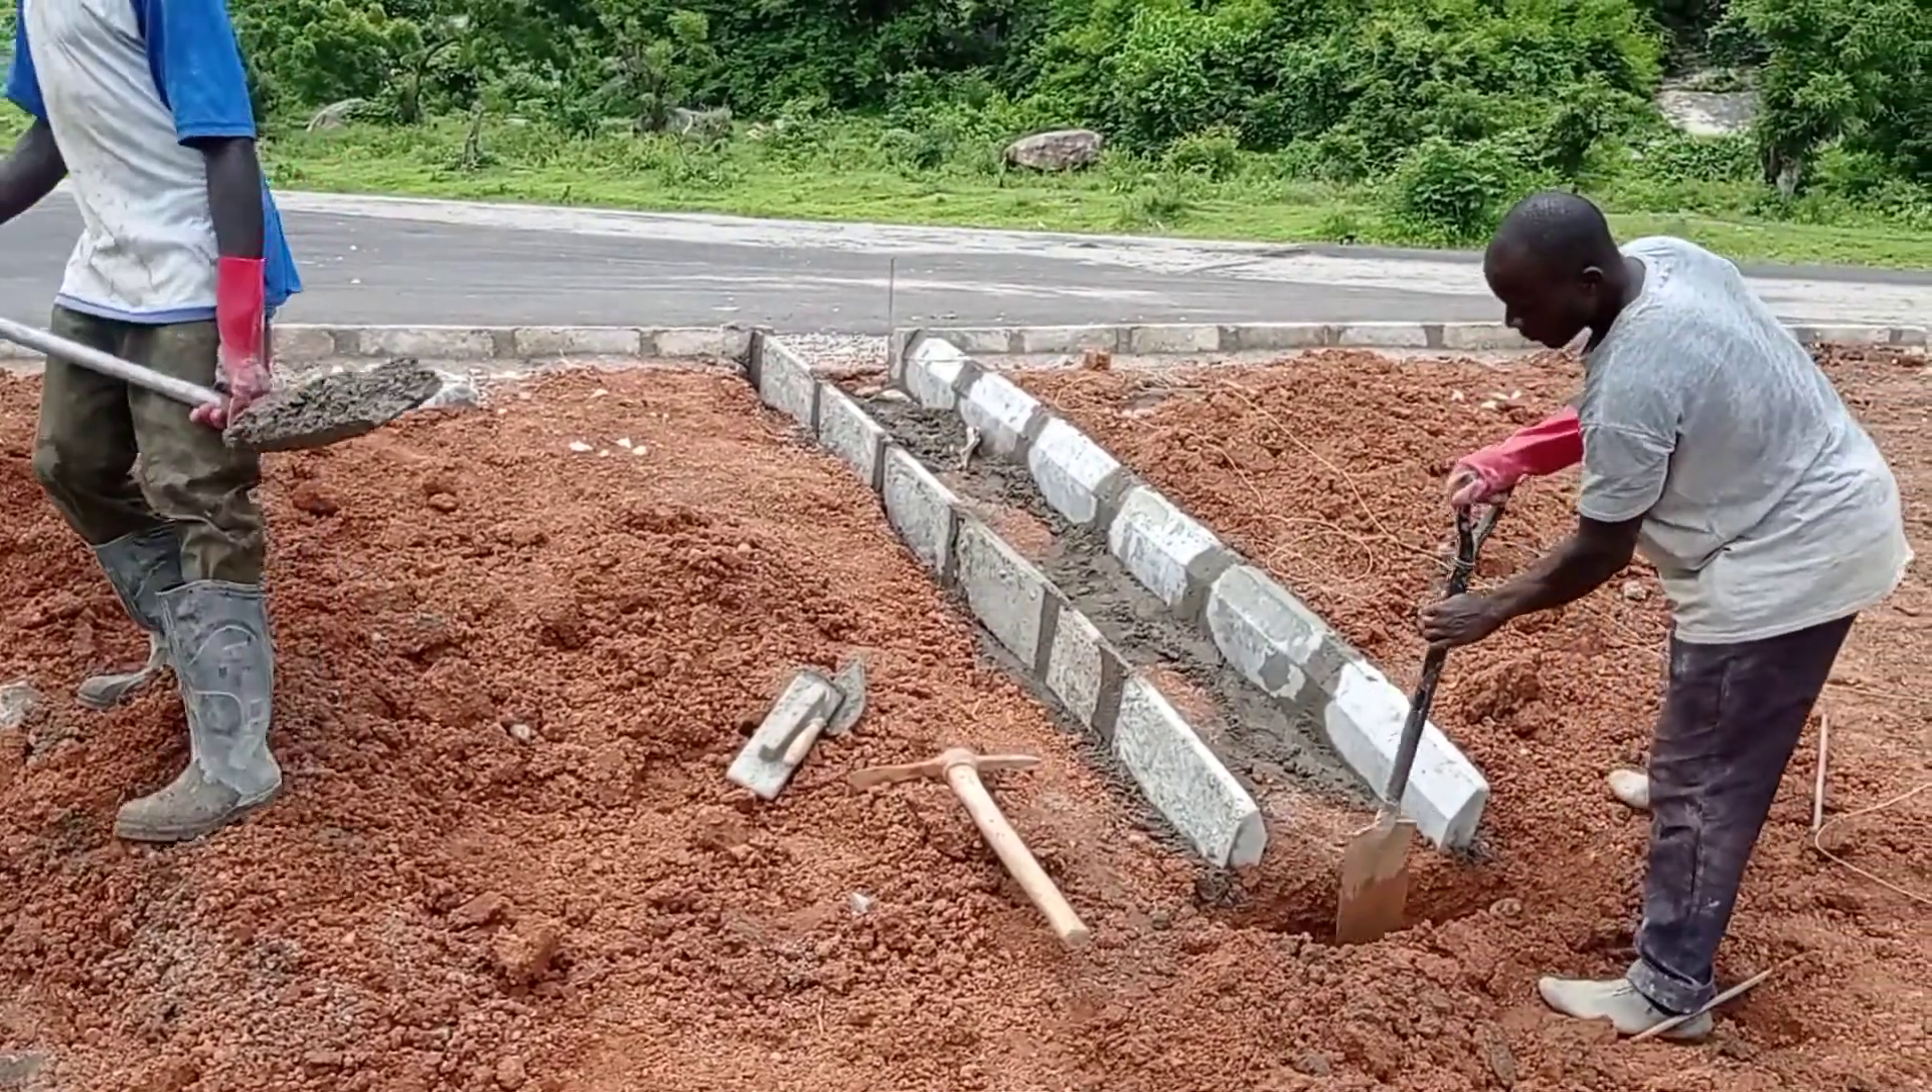Here you can see that these curb stones have been placed.